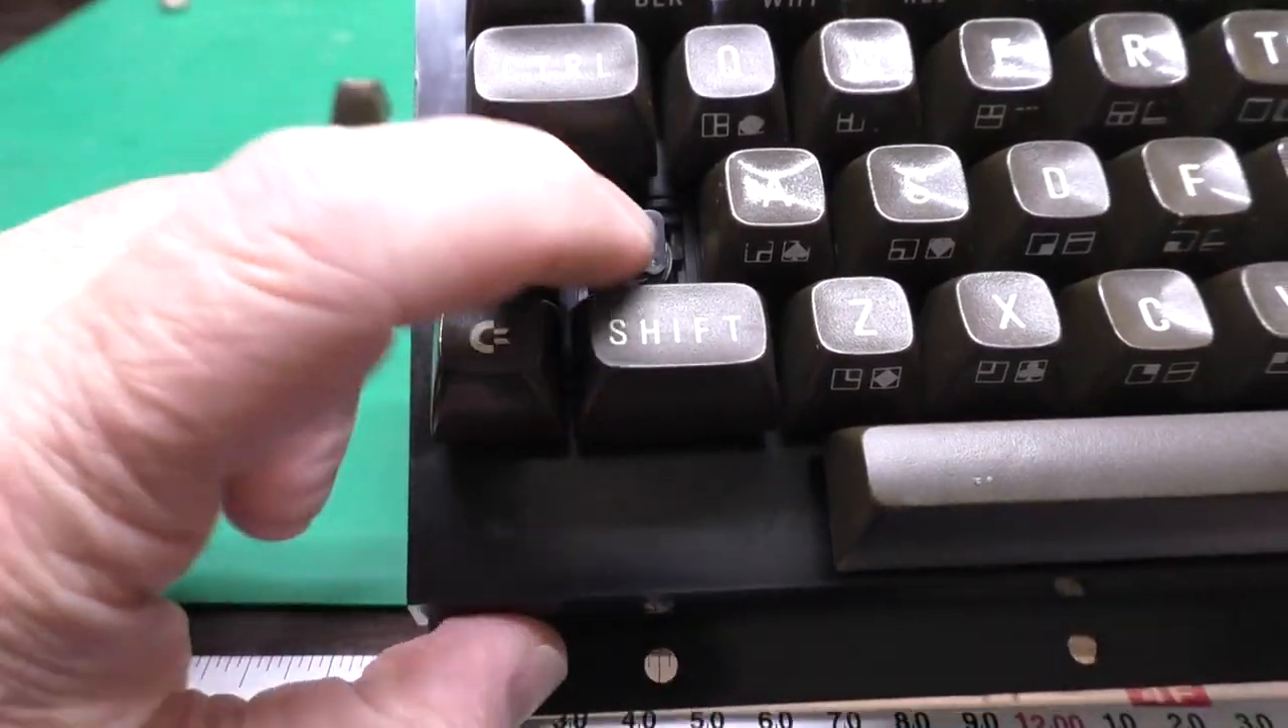I also left off the shift lock key here to show you that it's different.